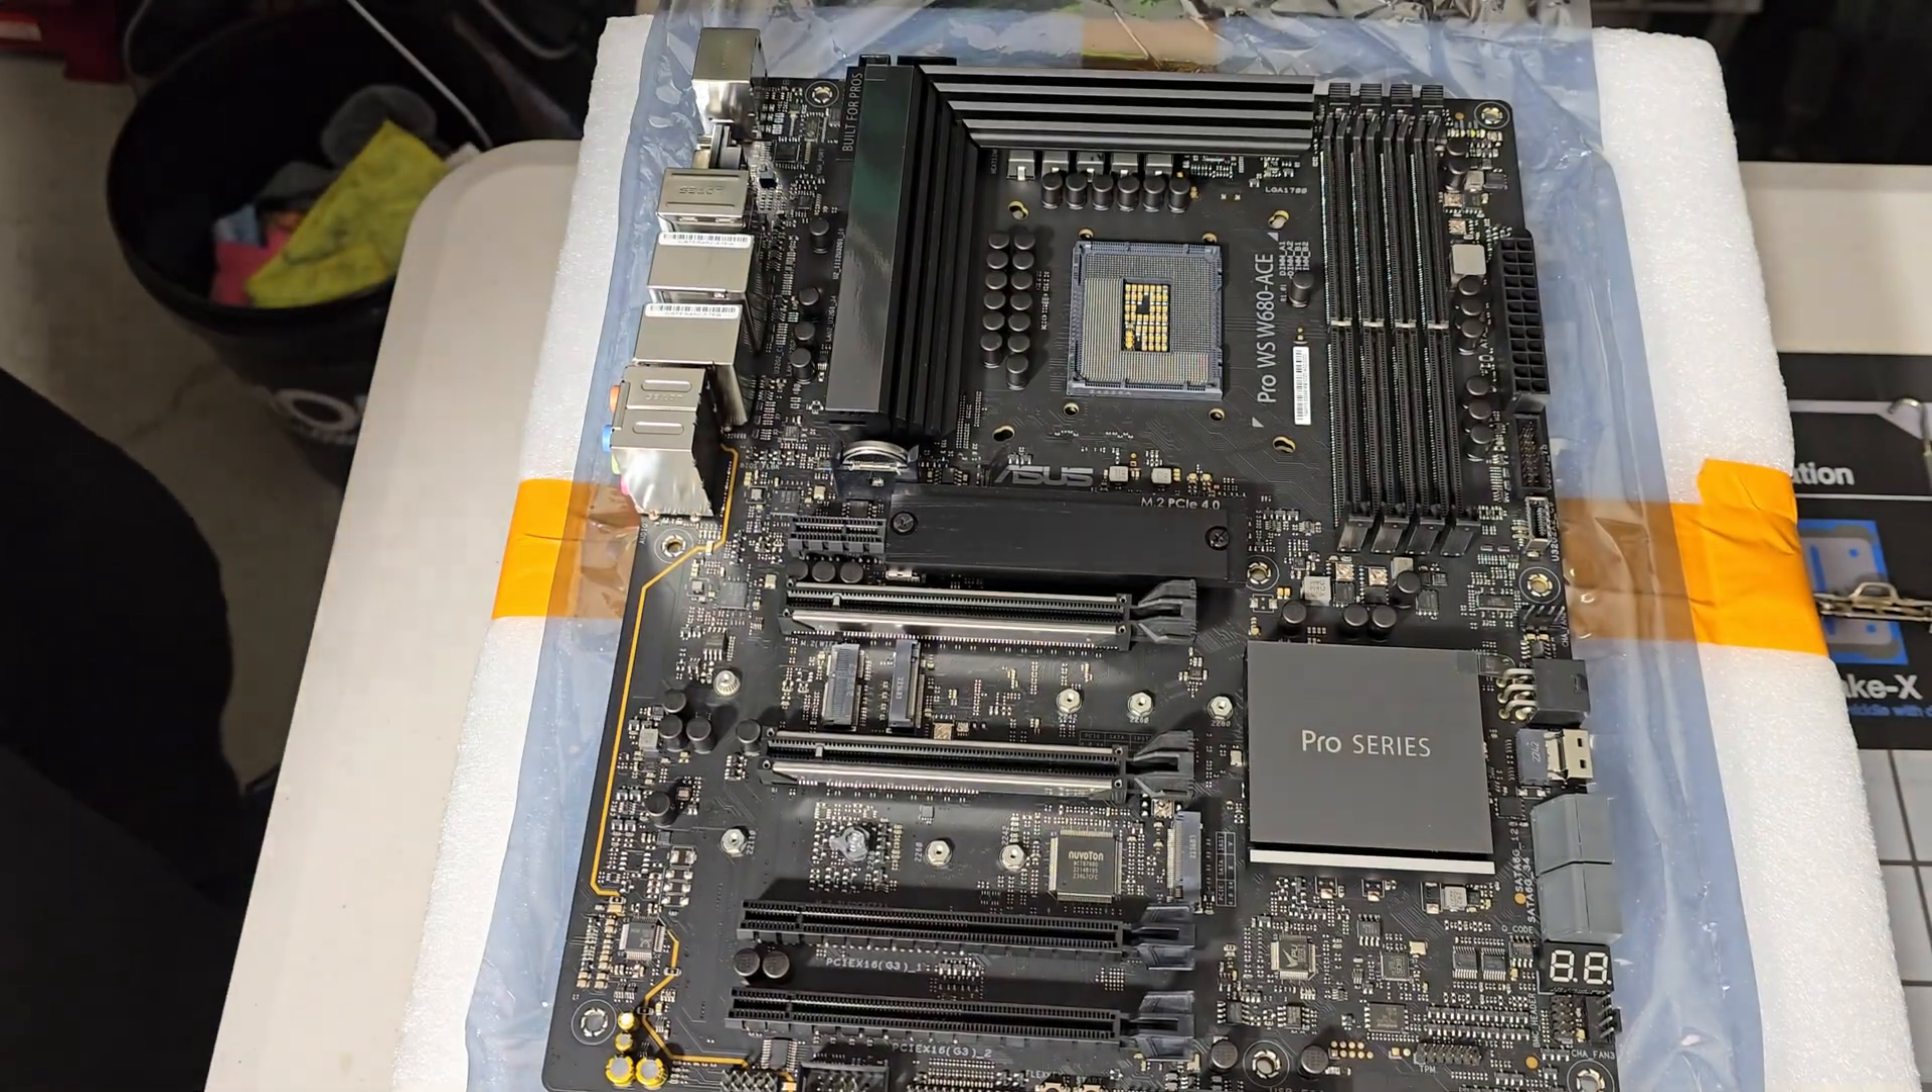There we go we've got a nice exposed CPU holder now for CPU we've got to remember that the little triangle well it's going to fortunately match up here.